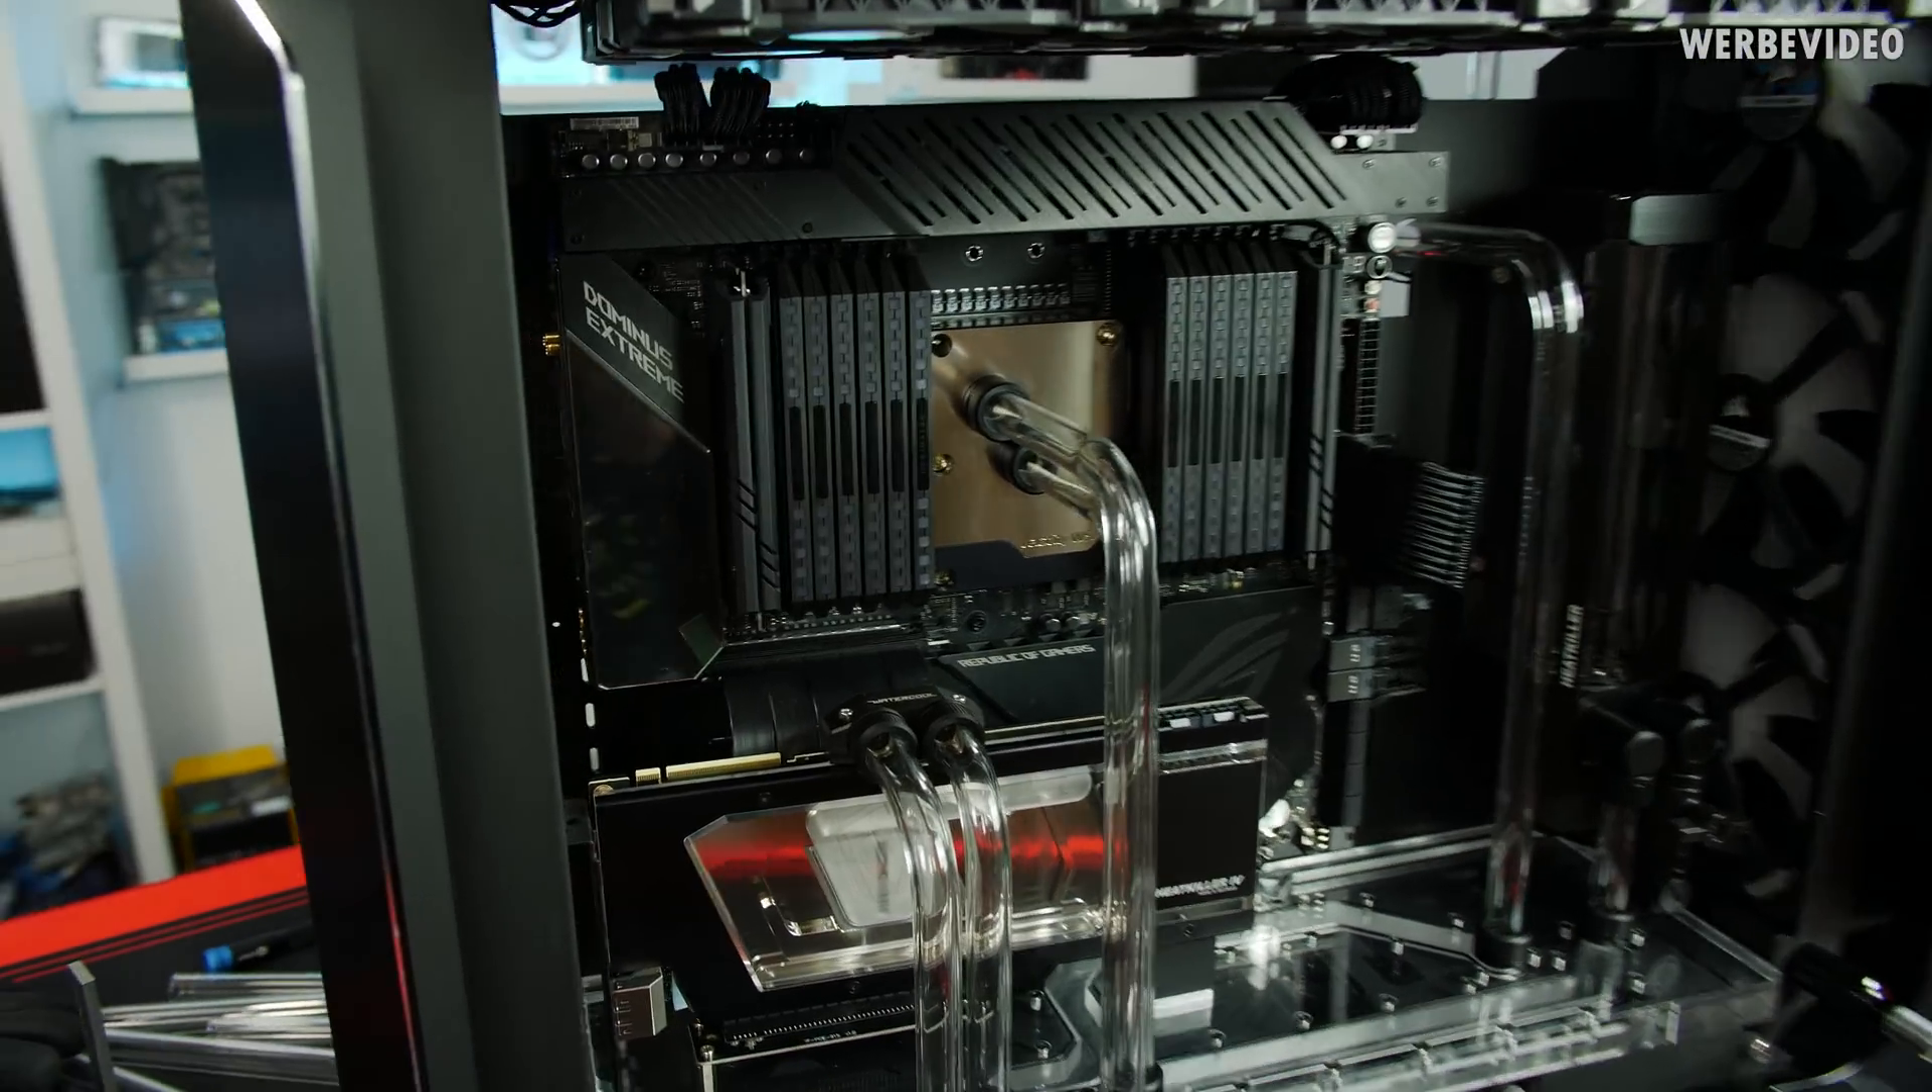Finally, all the main tubes are inside the system, I just managed to fit in the last two tubes into the CPU.